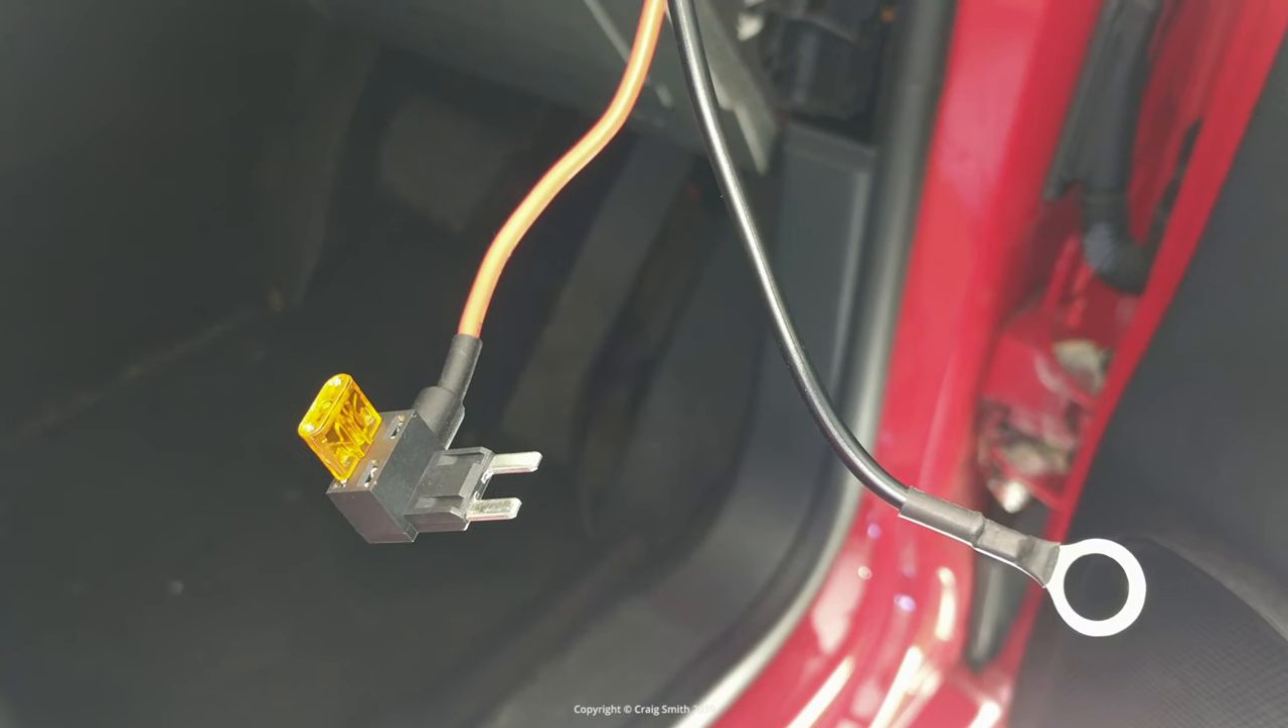Here's the fuse tap, along with a 5-amp fuse installed in the added circuit slot.